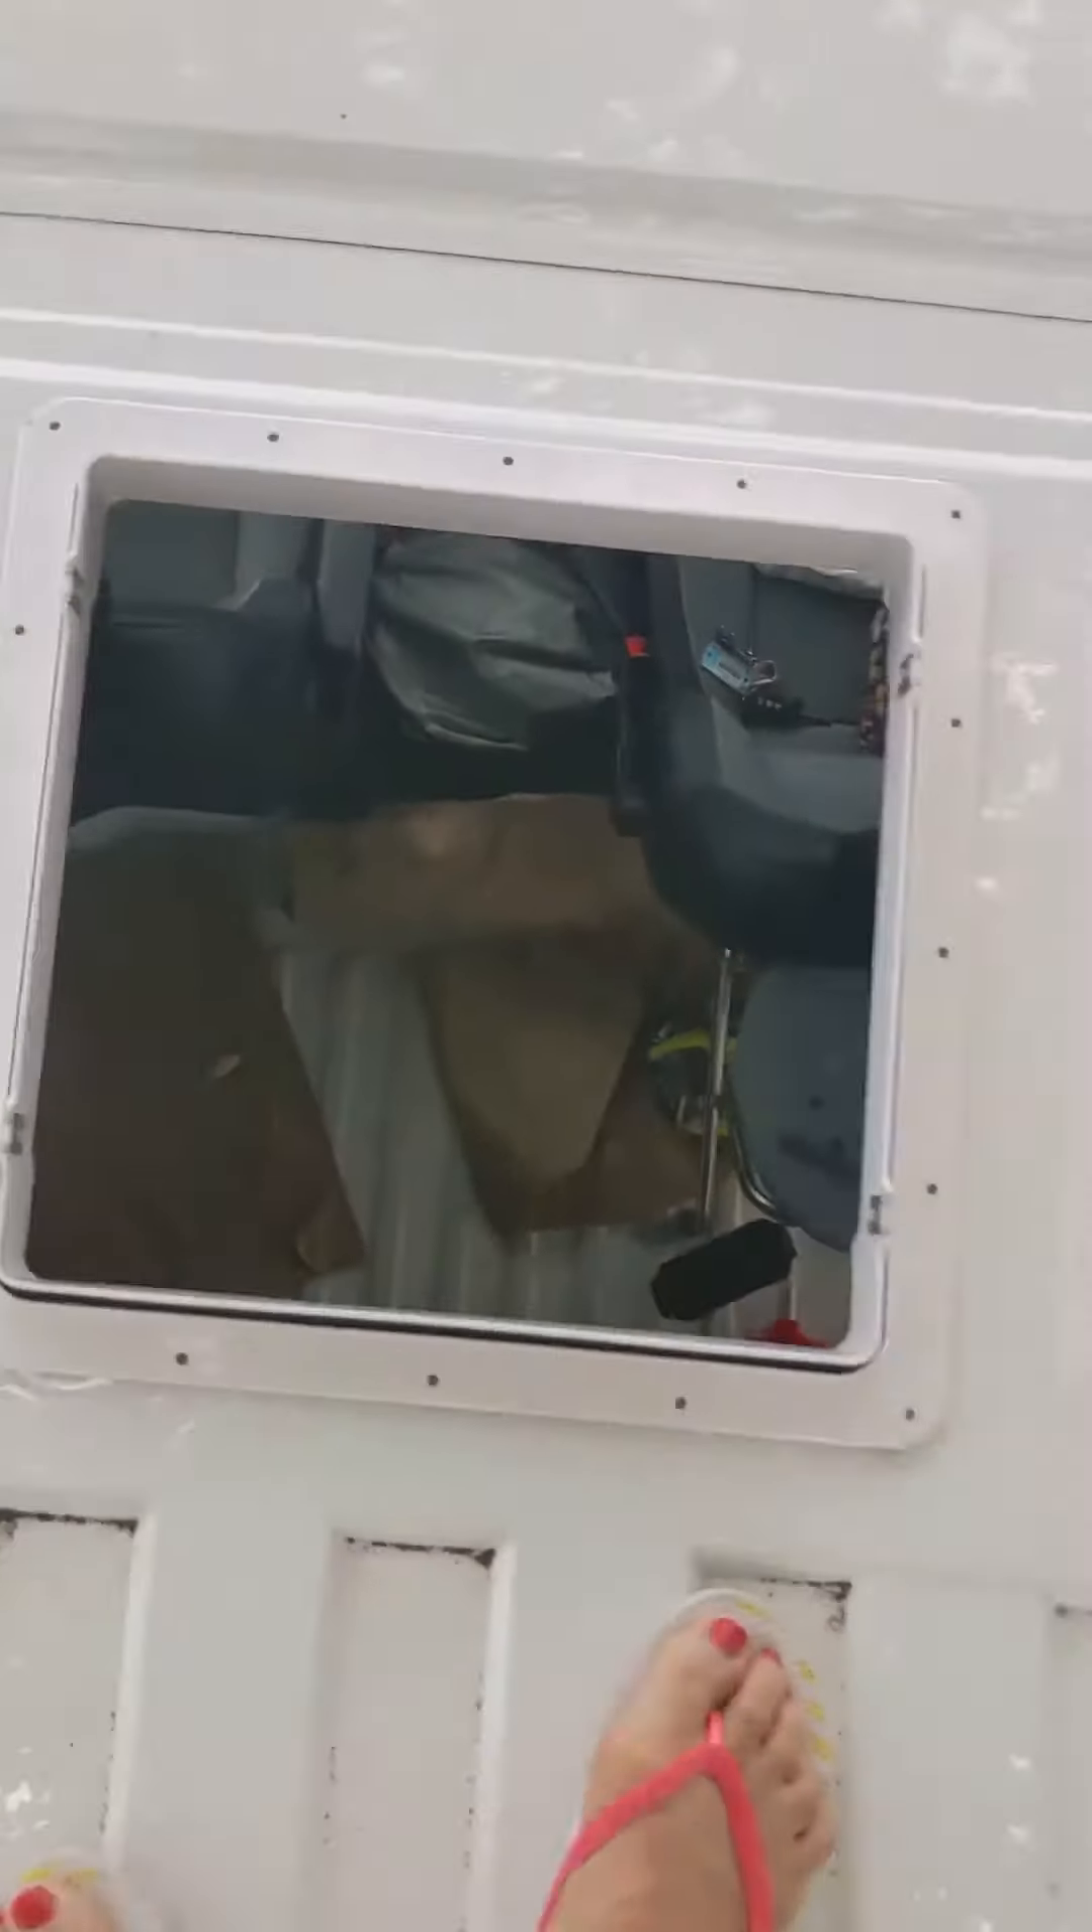Okay so the hole is done and I just put the mud under this frame and I put it directly into the hole.